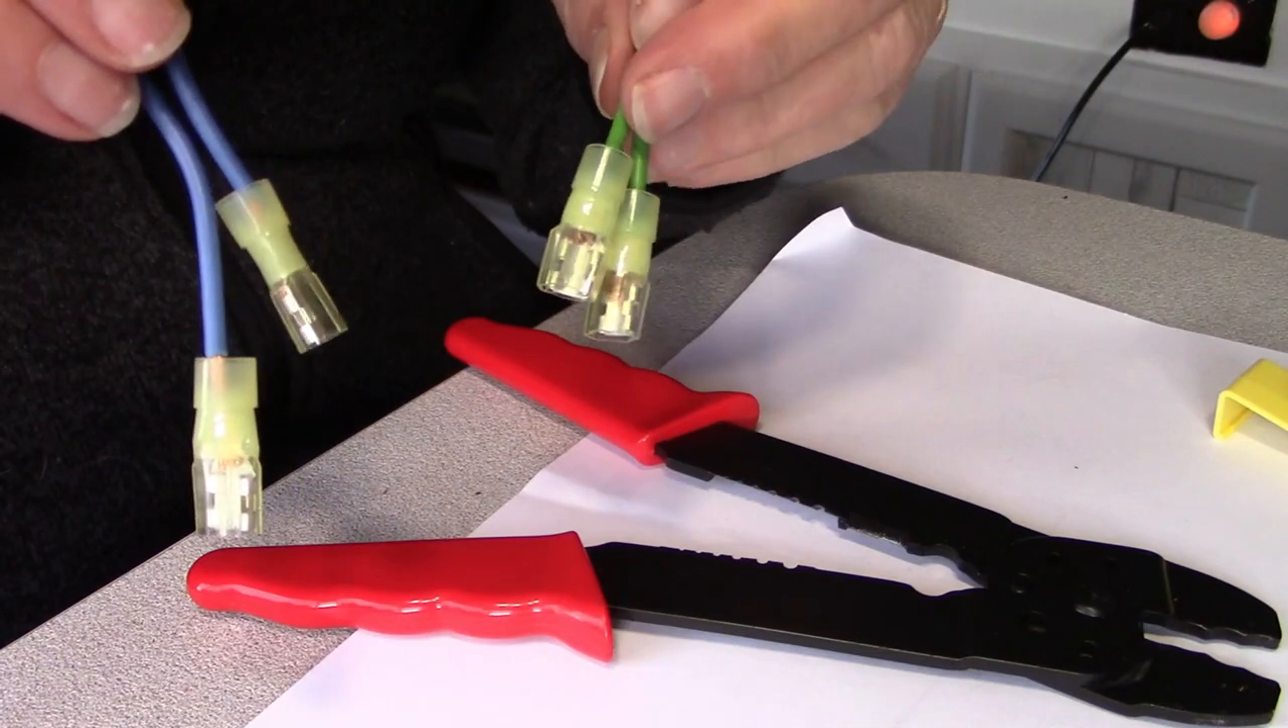So there are my four shovel connectors attached to the two negative and the two positive wires.